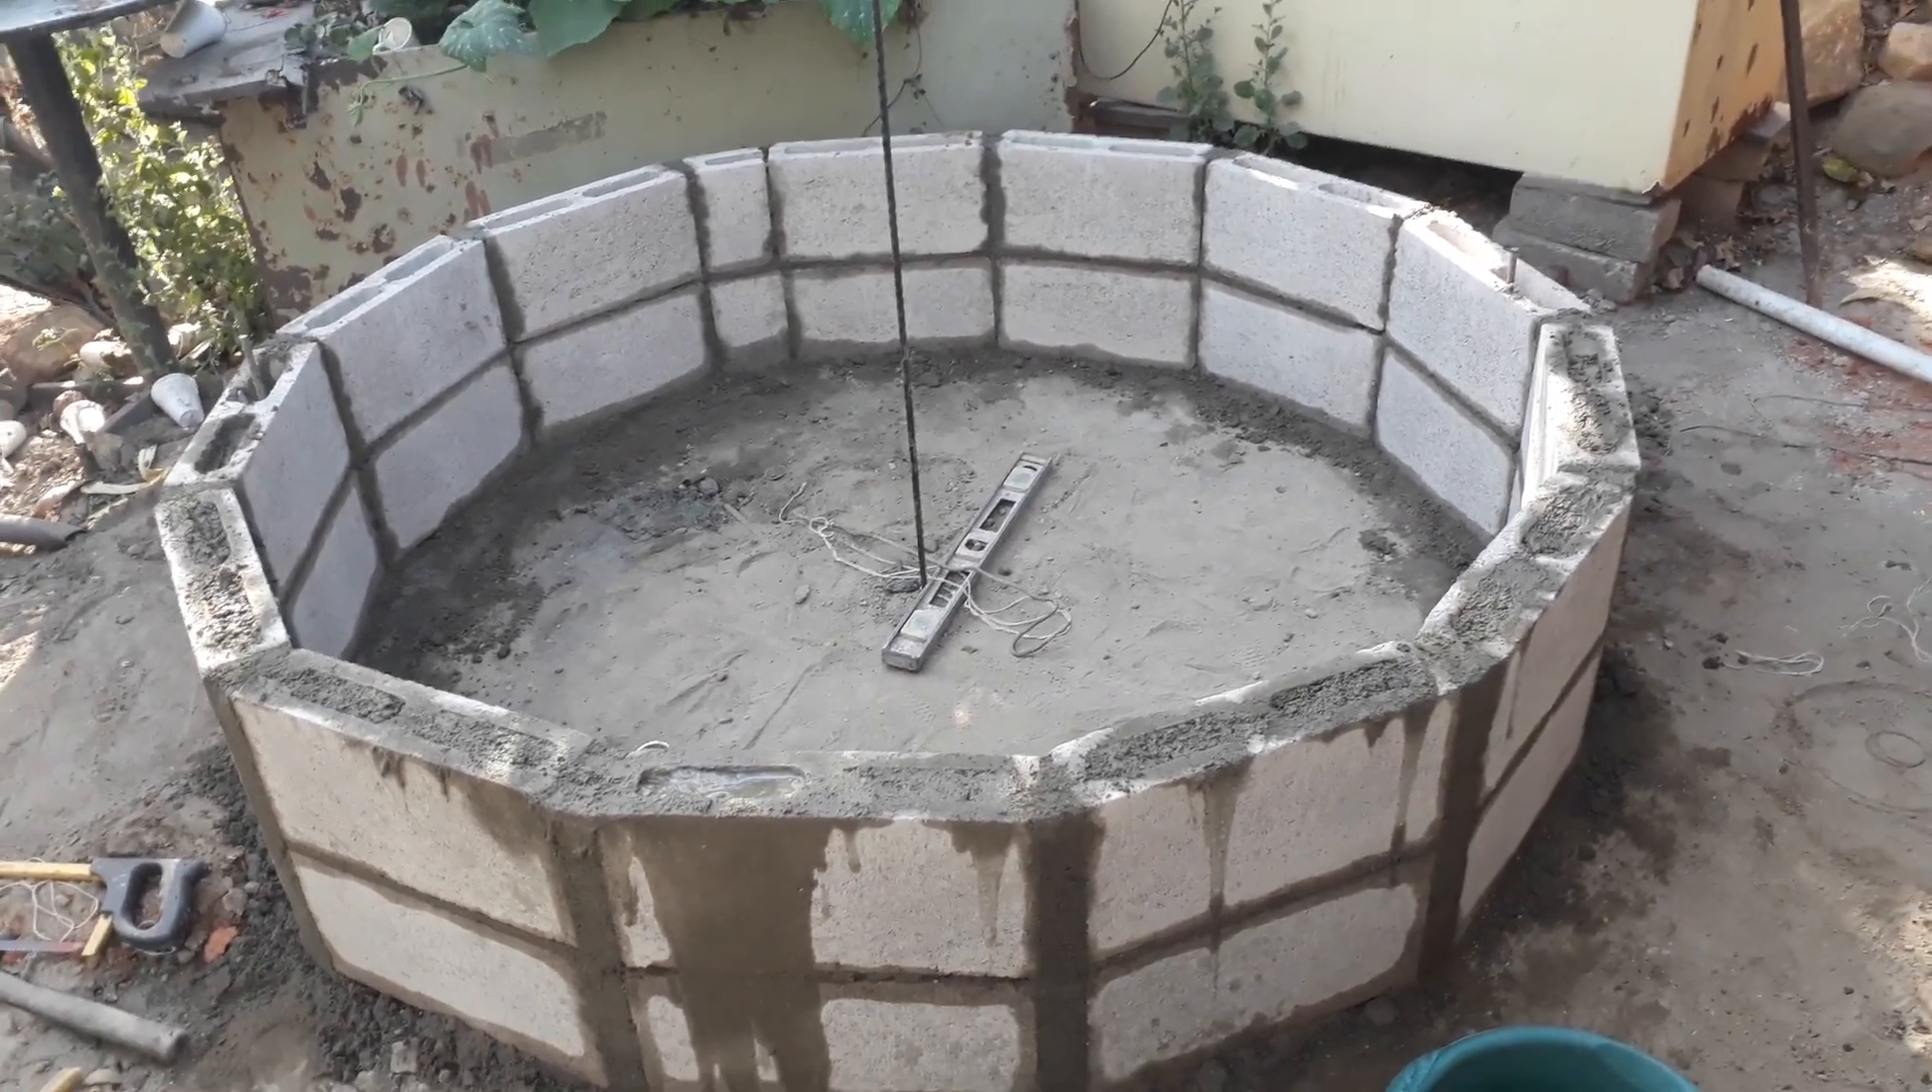Pueden ver ahí están ya pegadas las dos hiladas de bloque que les comenté que iba a llevar de altura.